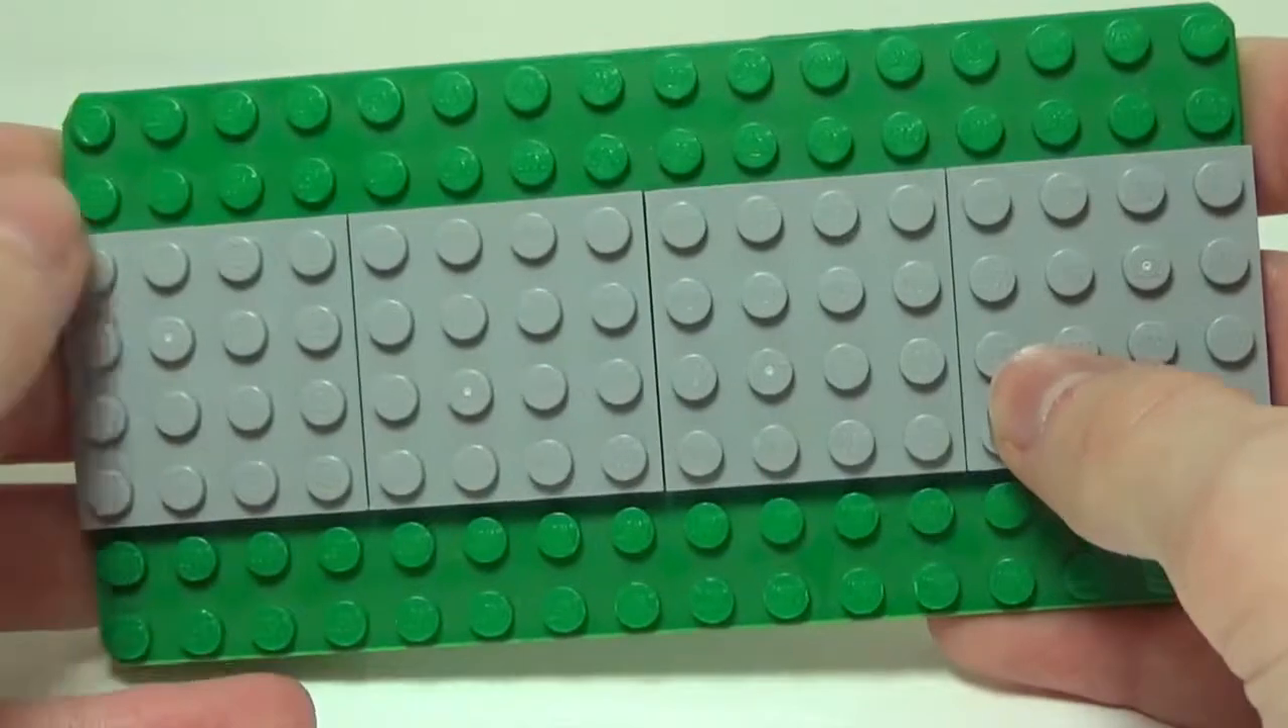So what I've done here is taken four 4x4 light bluish gray plates, and I have laid them out on this kind of oddly shaped base plate.